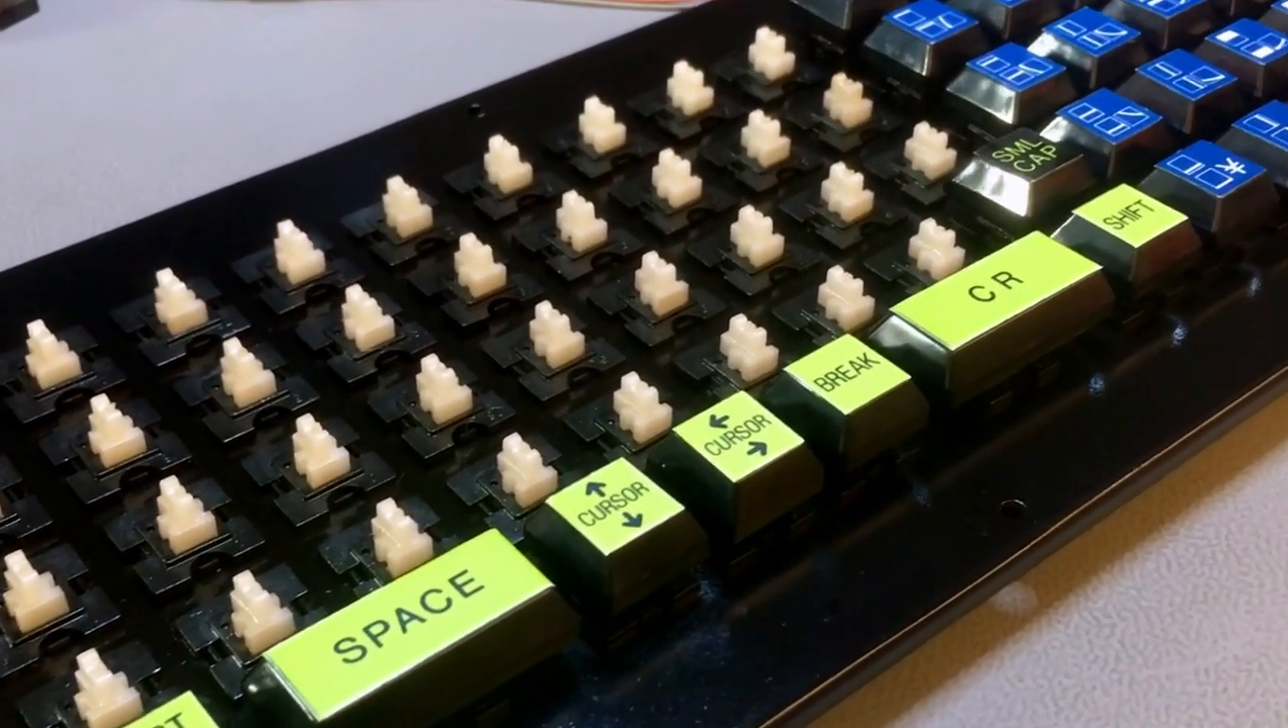I don't have those translucent caps on top.